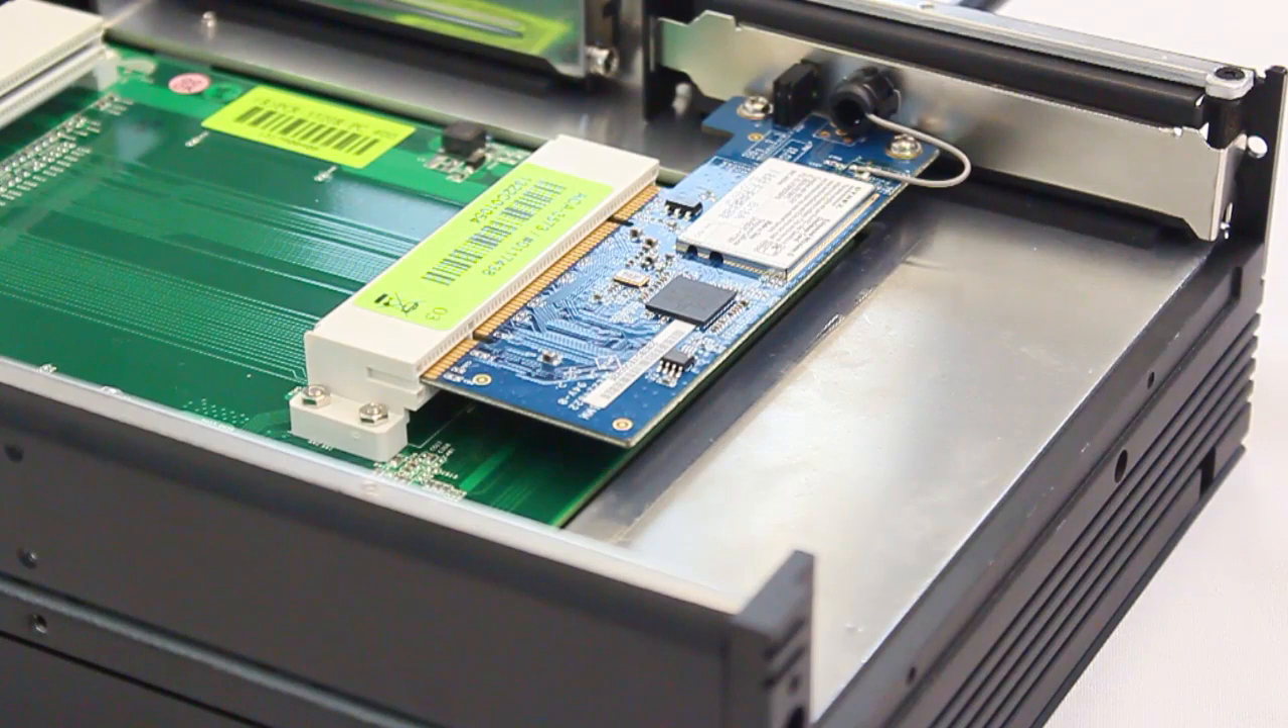You've completed the PCI slot 1 installation.